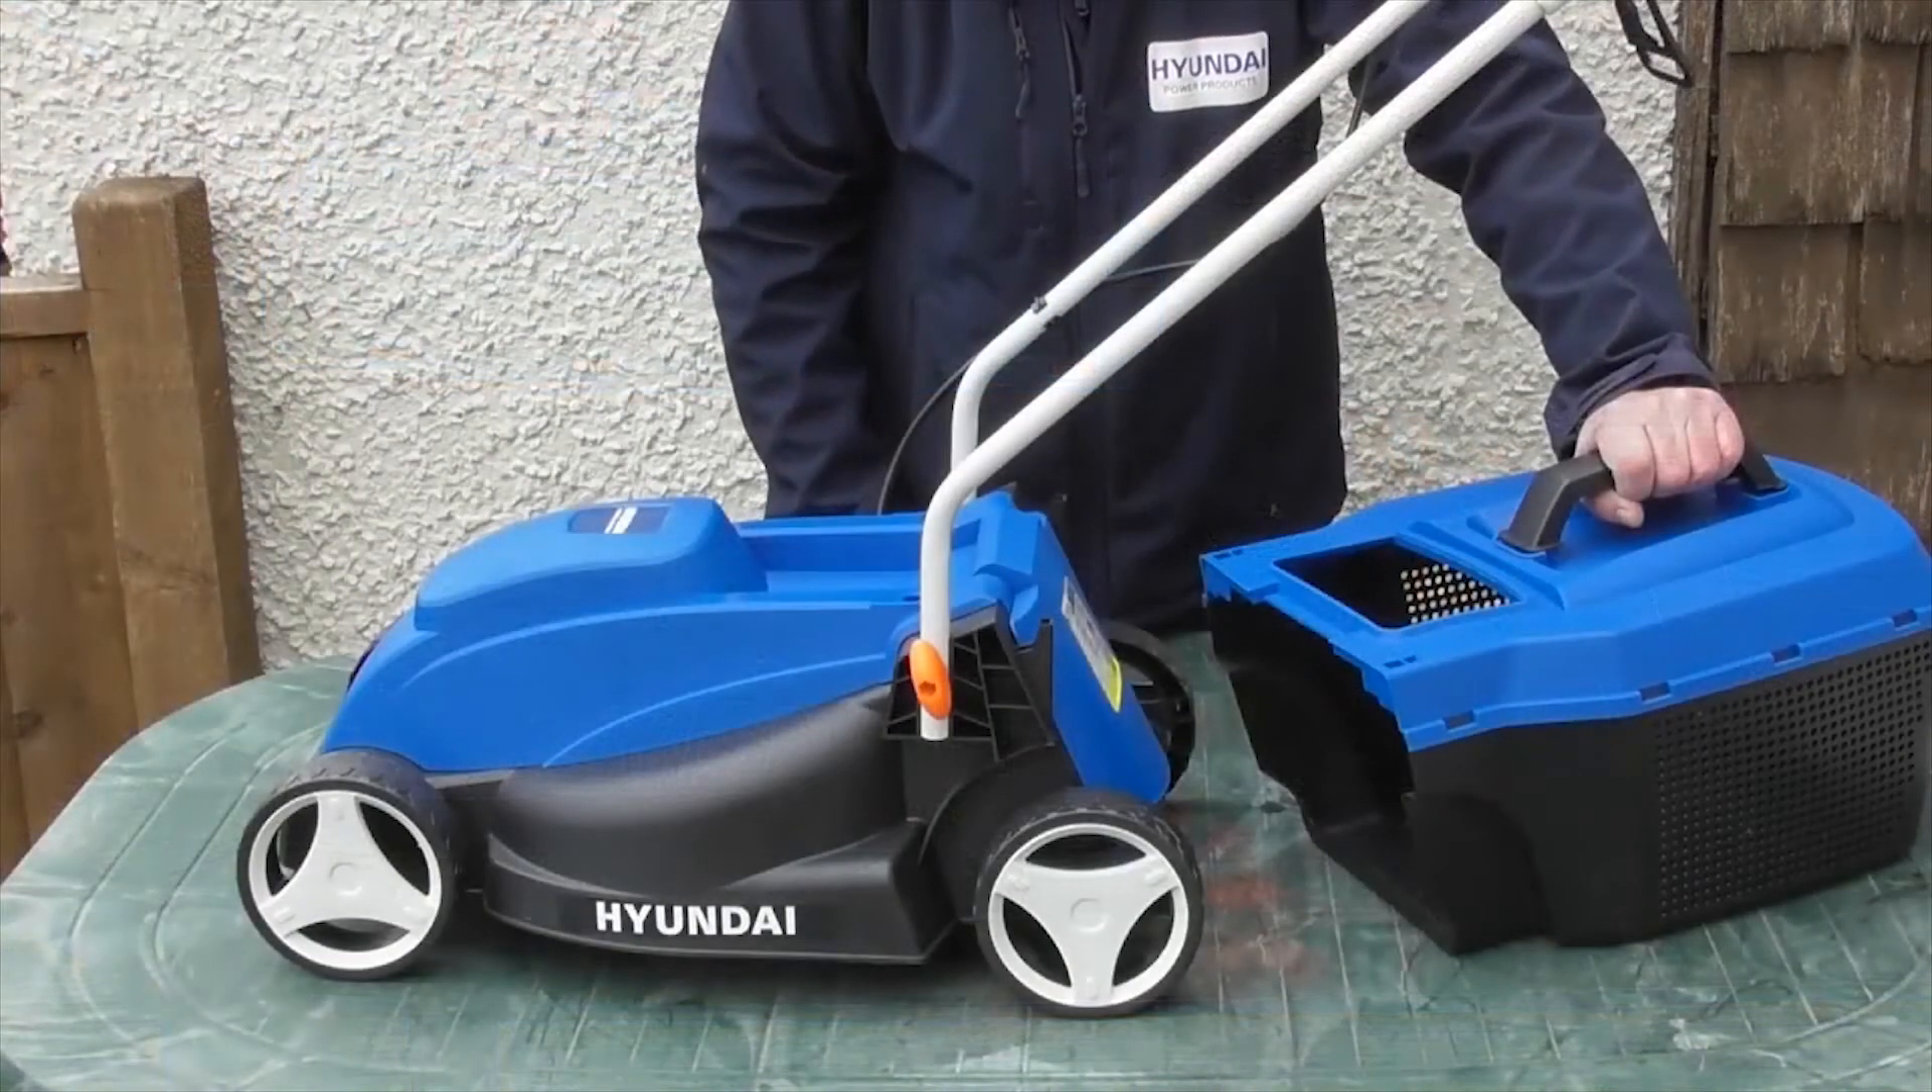And there we are, that's the grass bag assembled.